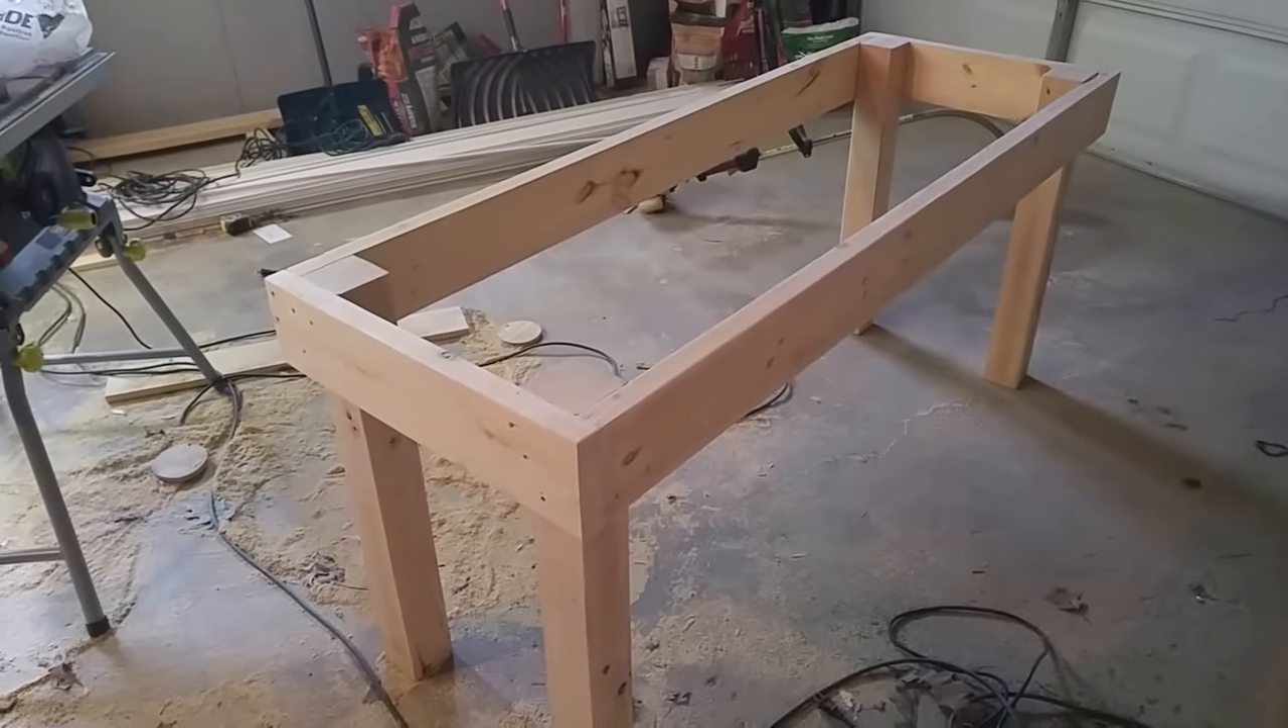This is the stand or the legs that I've got for my desk you got it all put together sanded down with a 60 grit.